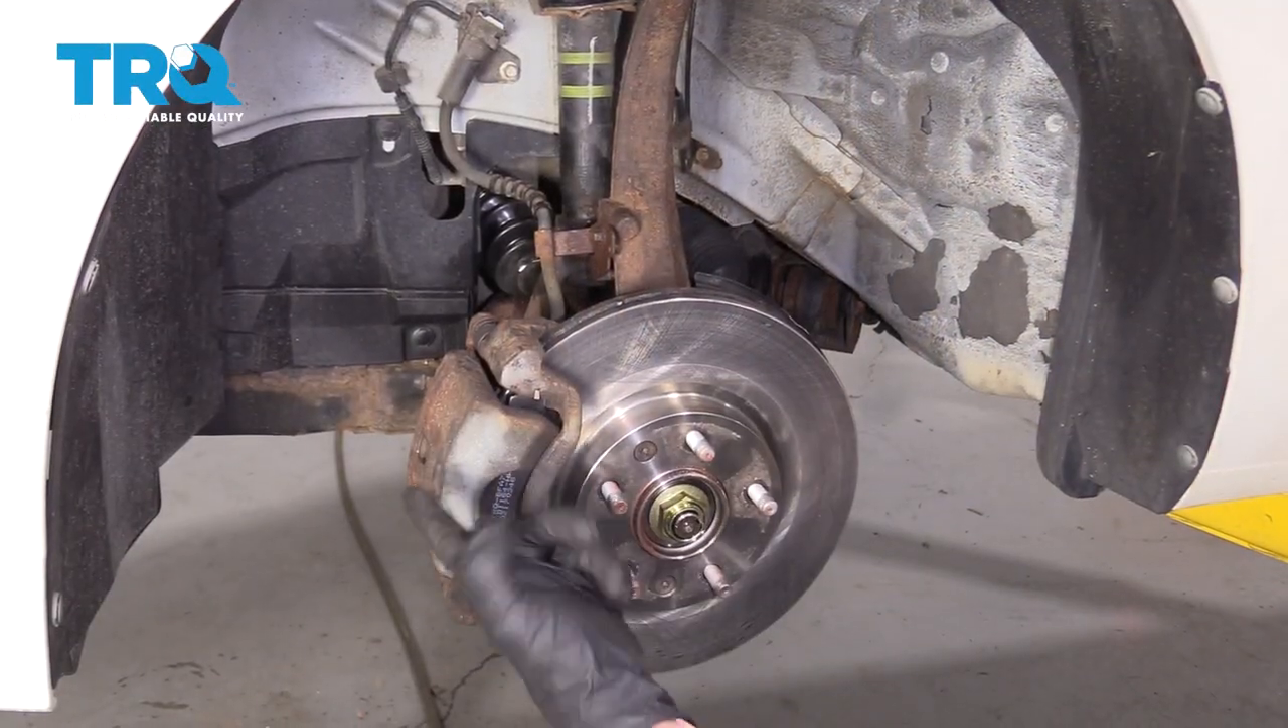Now with the wheel off, we have a nice clear view of our front caliper.